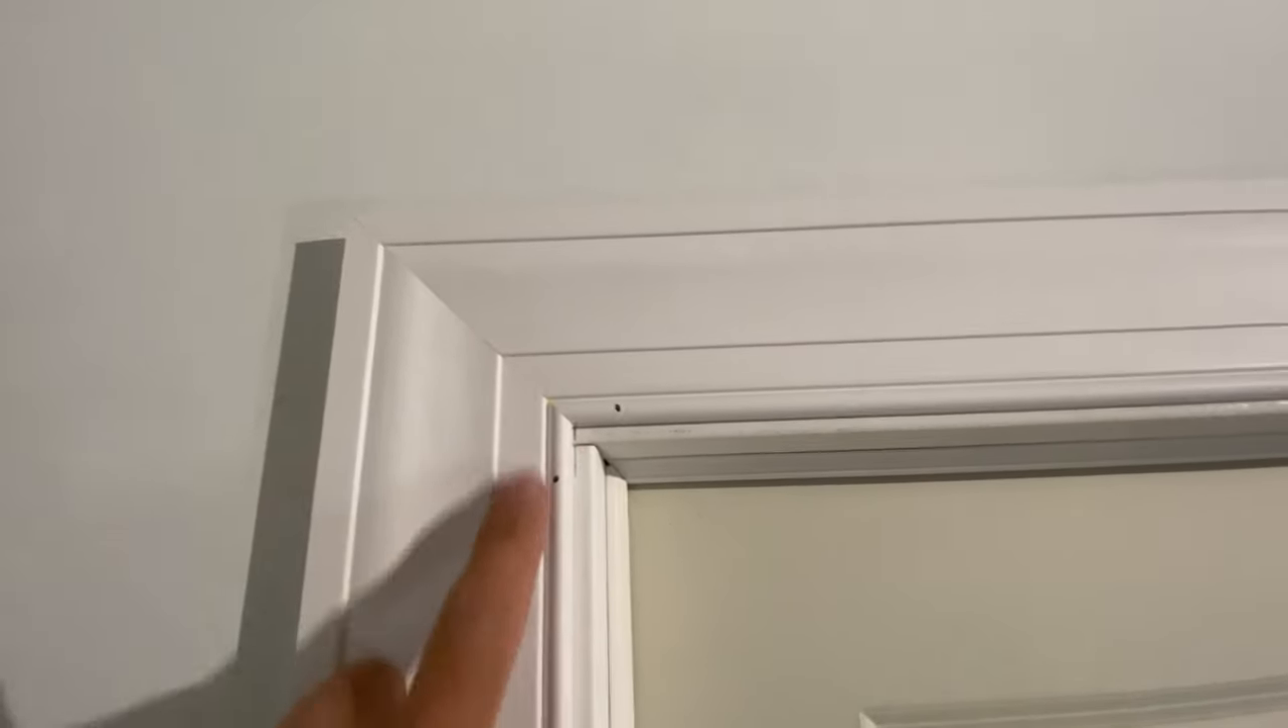Look at how tight that miter is right now there and there.